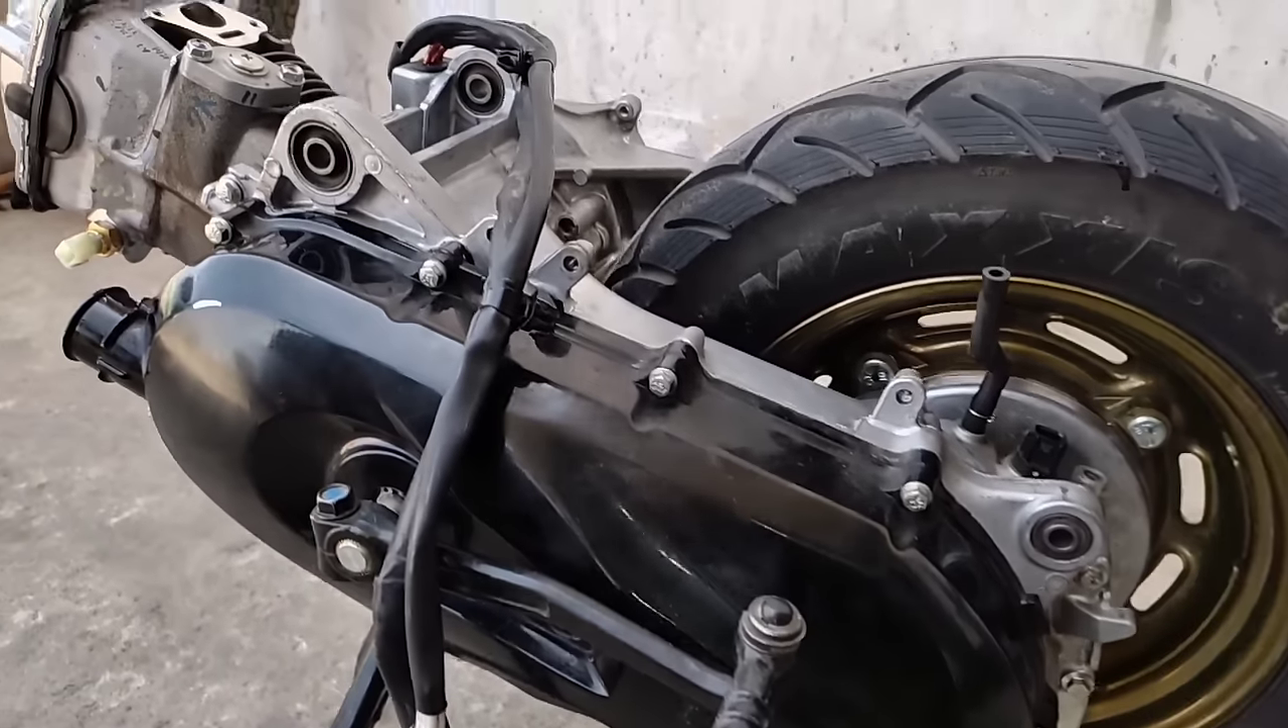इन्जन को पूरी तरह से फिटिंग कर चुके हैं कलच कवर भी एड कर चुके हैं।